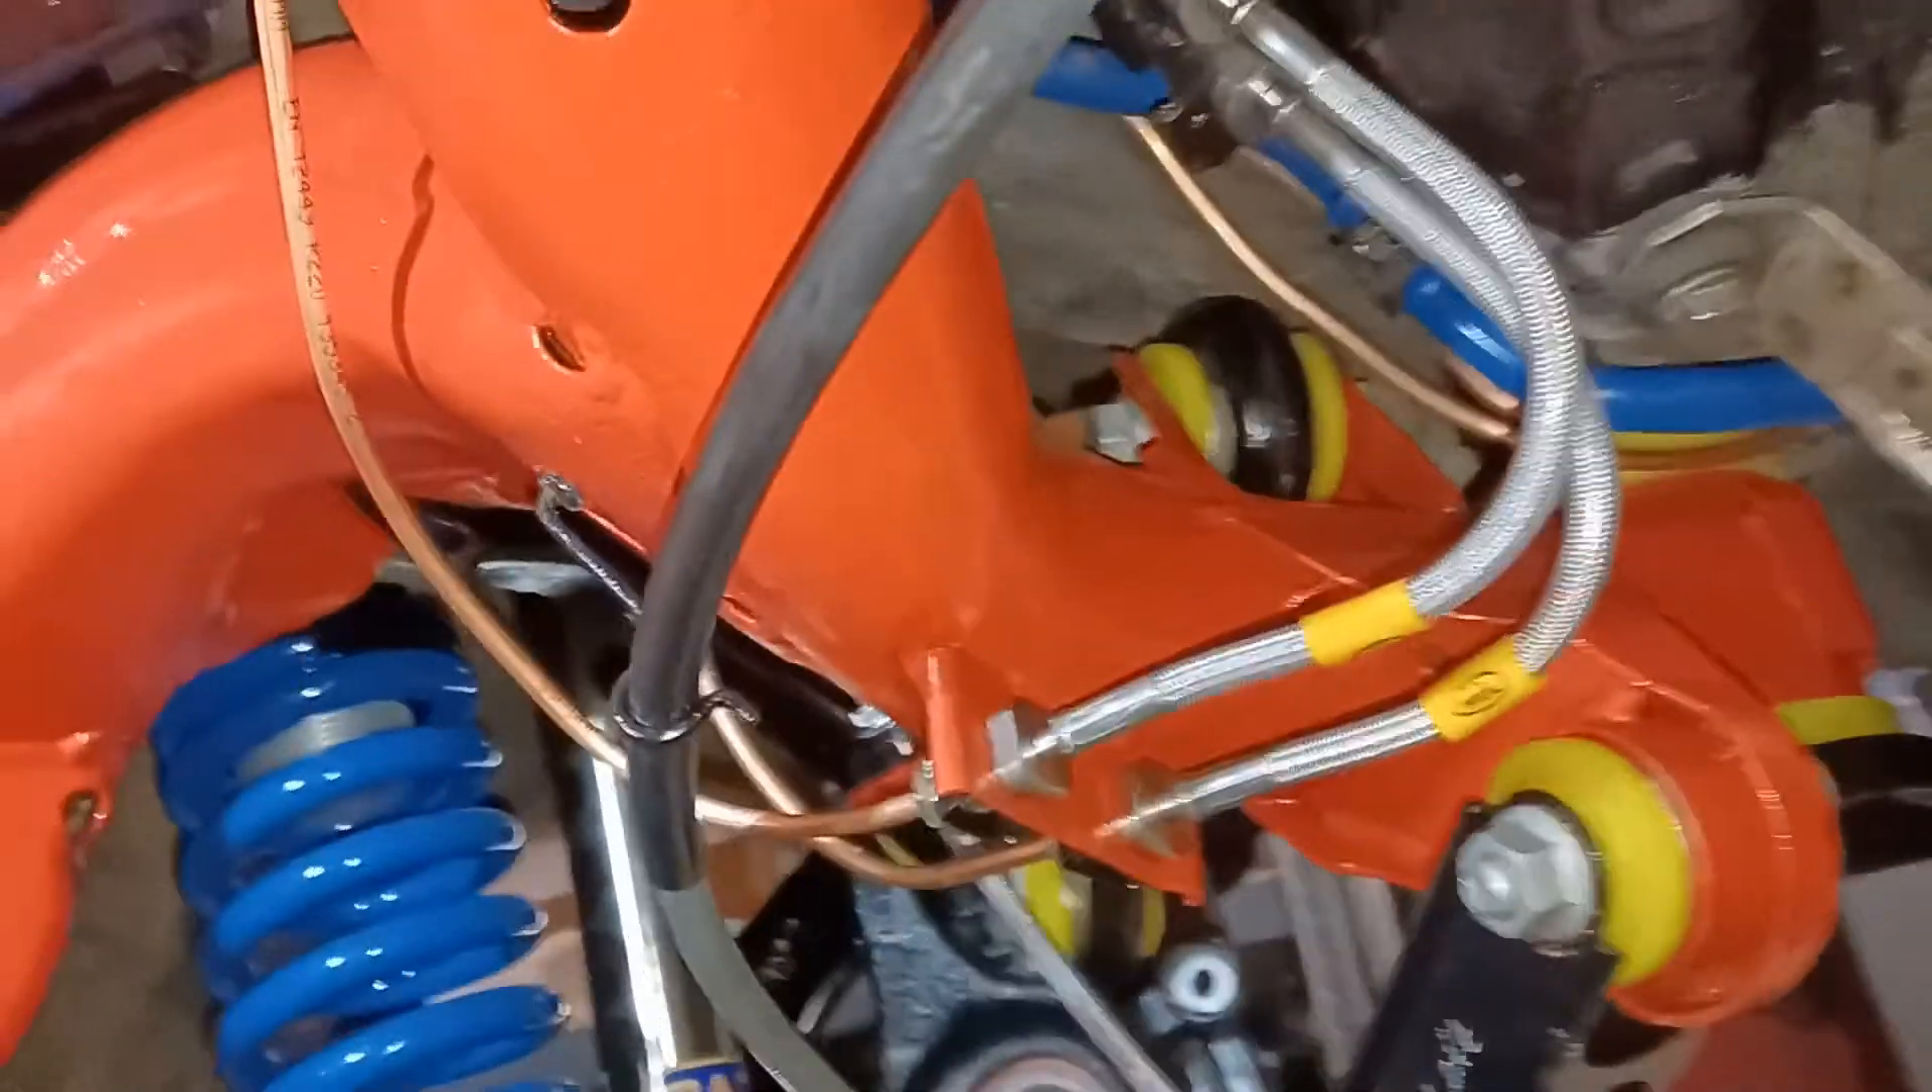You can see the brake lines are all in.